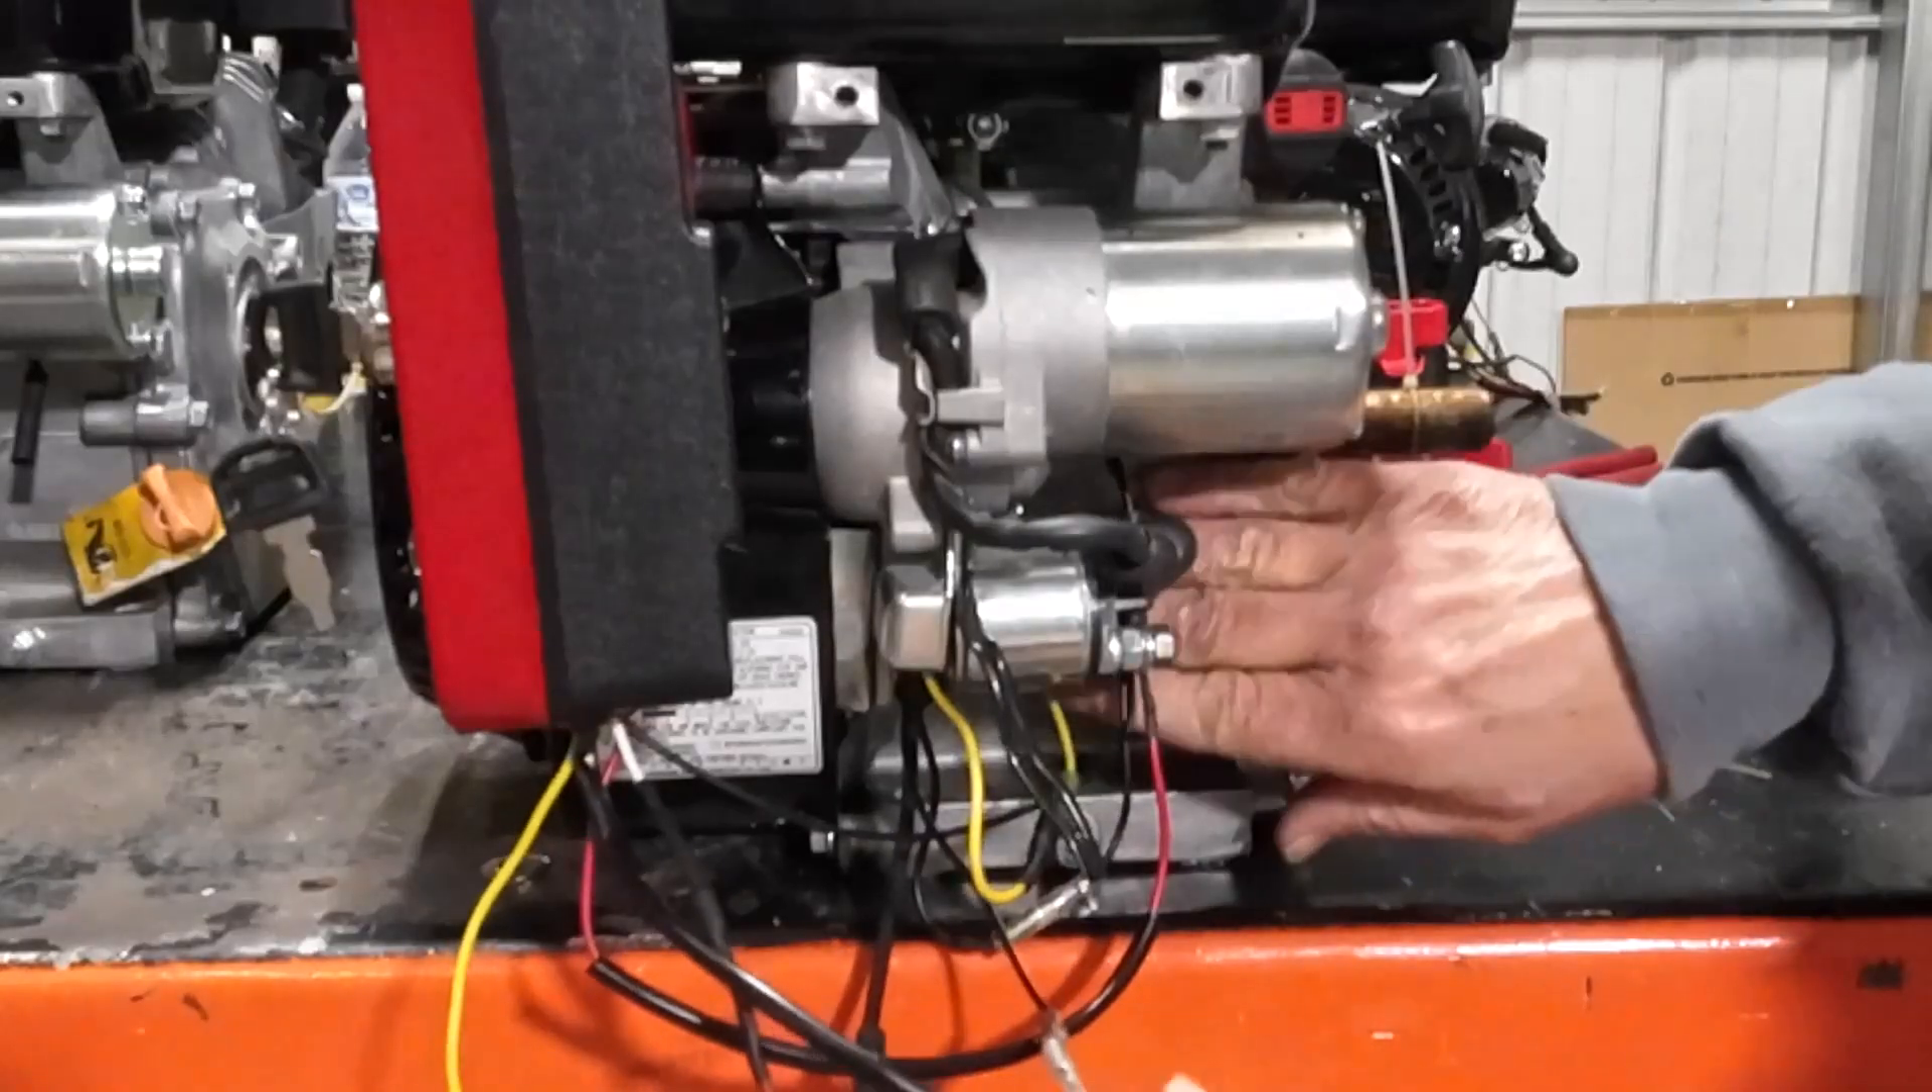We still got a wire left over.